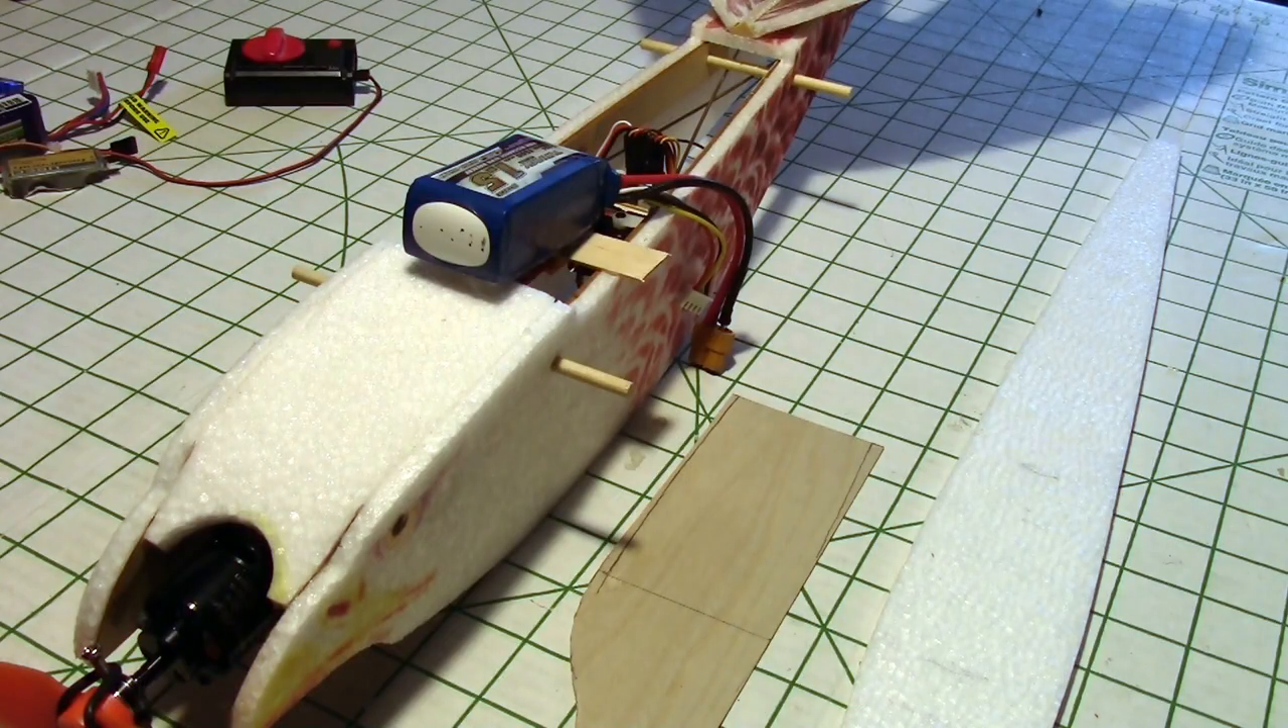So with the Eagle balanced somewhere around 40 to 50 millimeters, I've got the battery placed right behind the stick. The front stick where the rubber bands go.